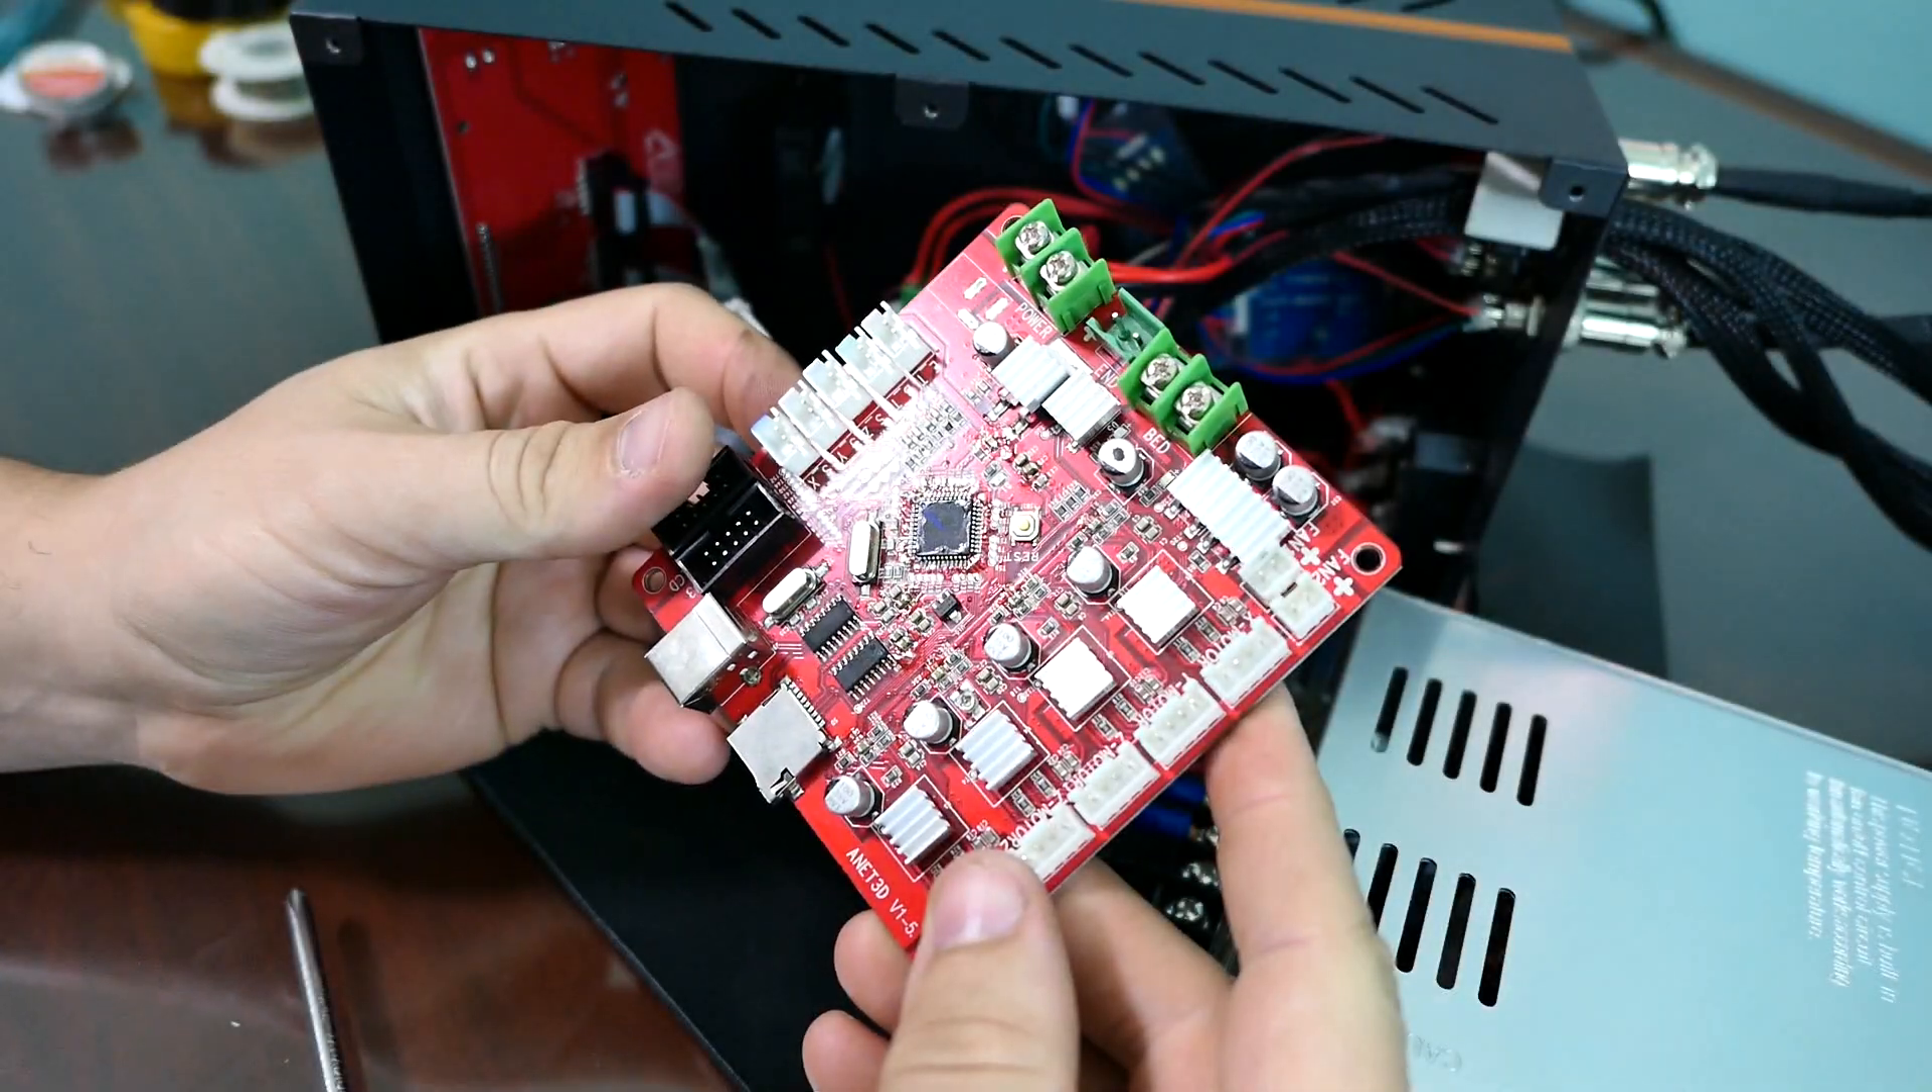So we have our board completely out now and we're going to set this entire shell and everything off to the side here.